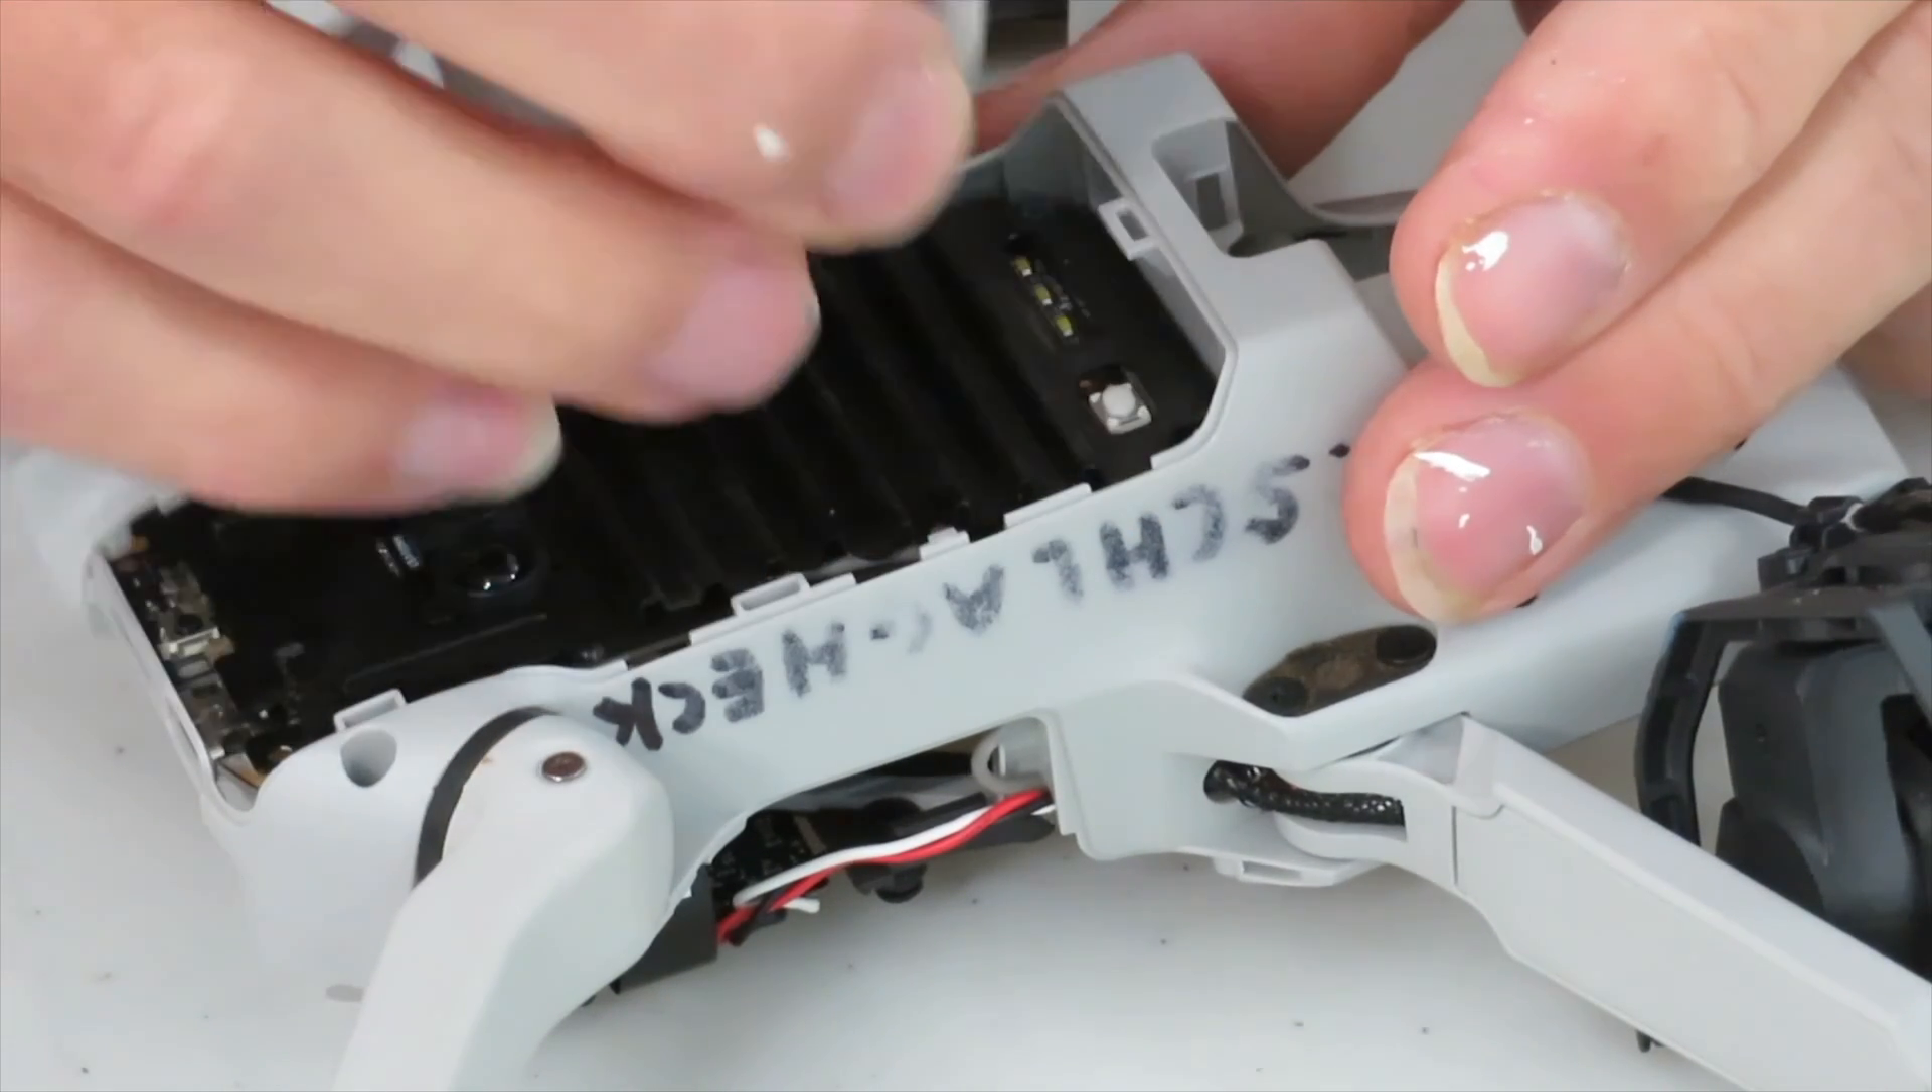Under the bottom cover is a black heat sink and we have to remove that too.